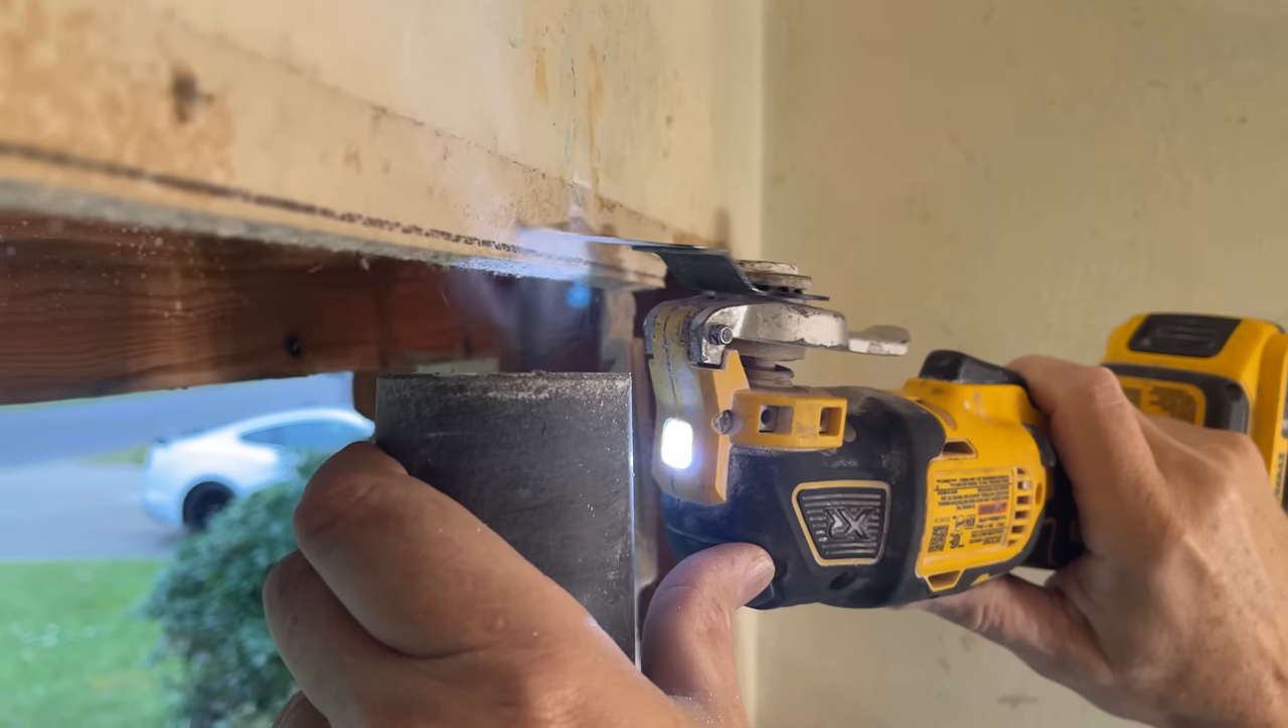At the top, we had plenty of room right here below the header, but the drywall was hanging down a little bit.